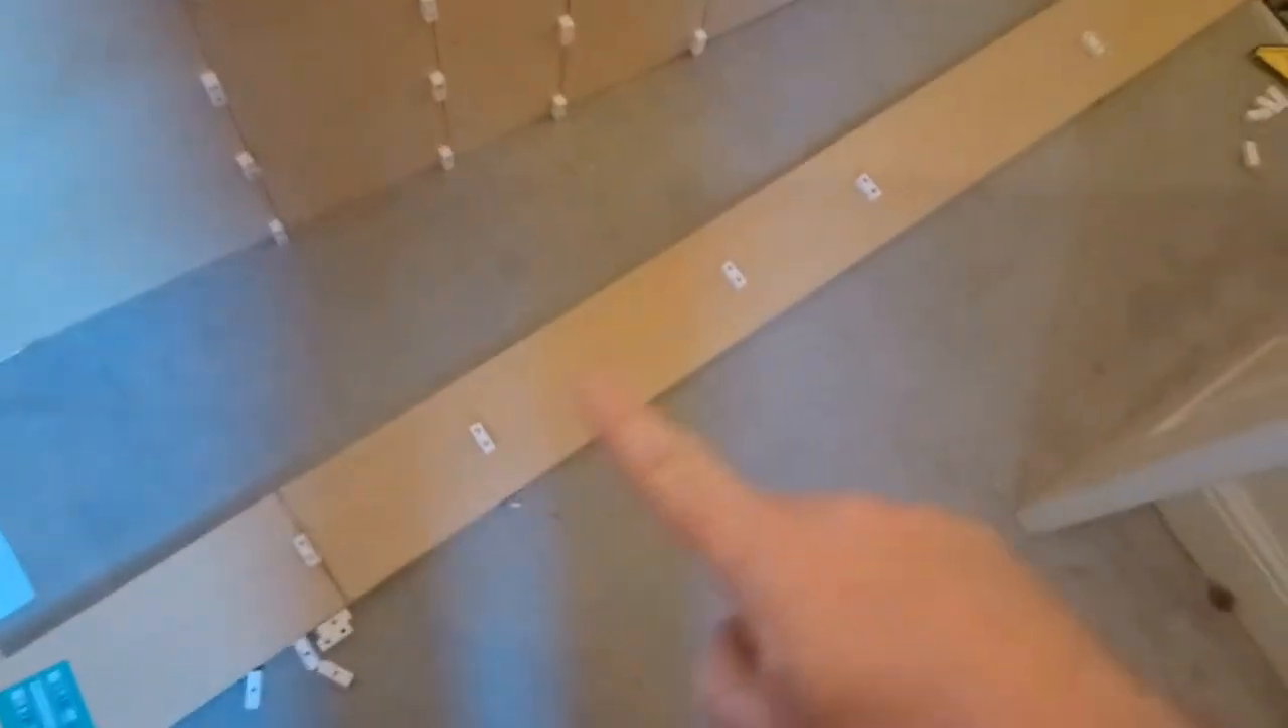So now I have put these plastic fixing blocks on both the opposite side and a small strip that's going to run up the back as well for a bit of extra support.